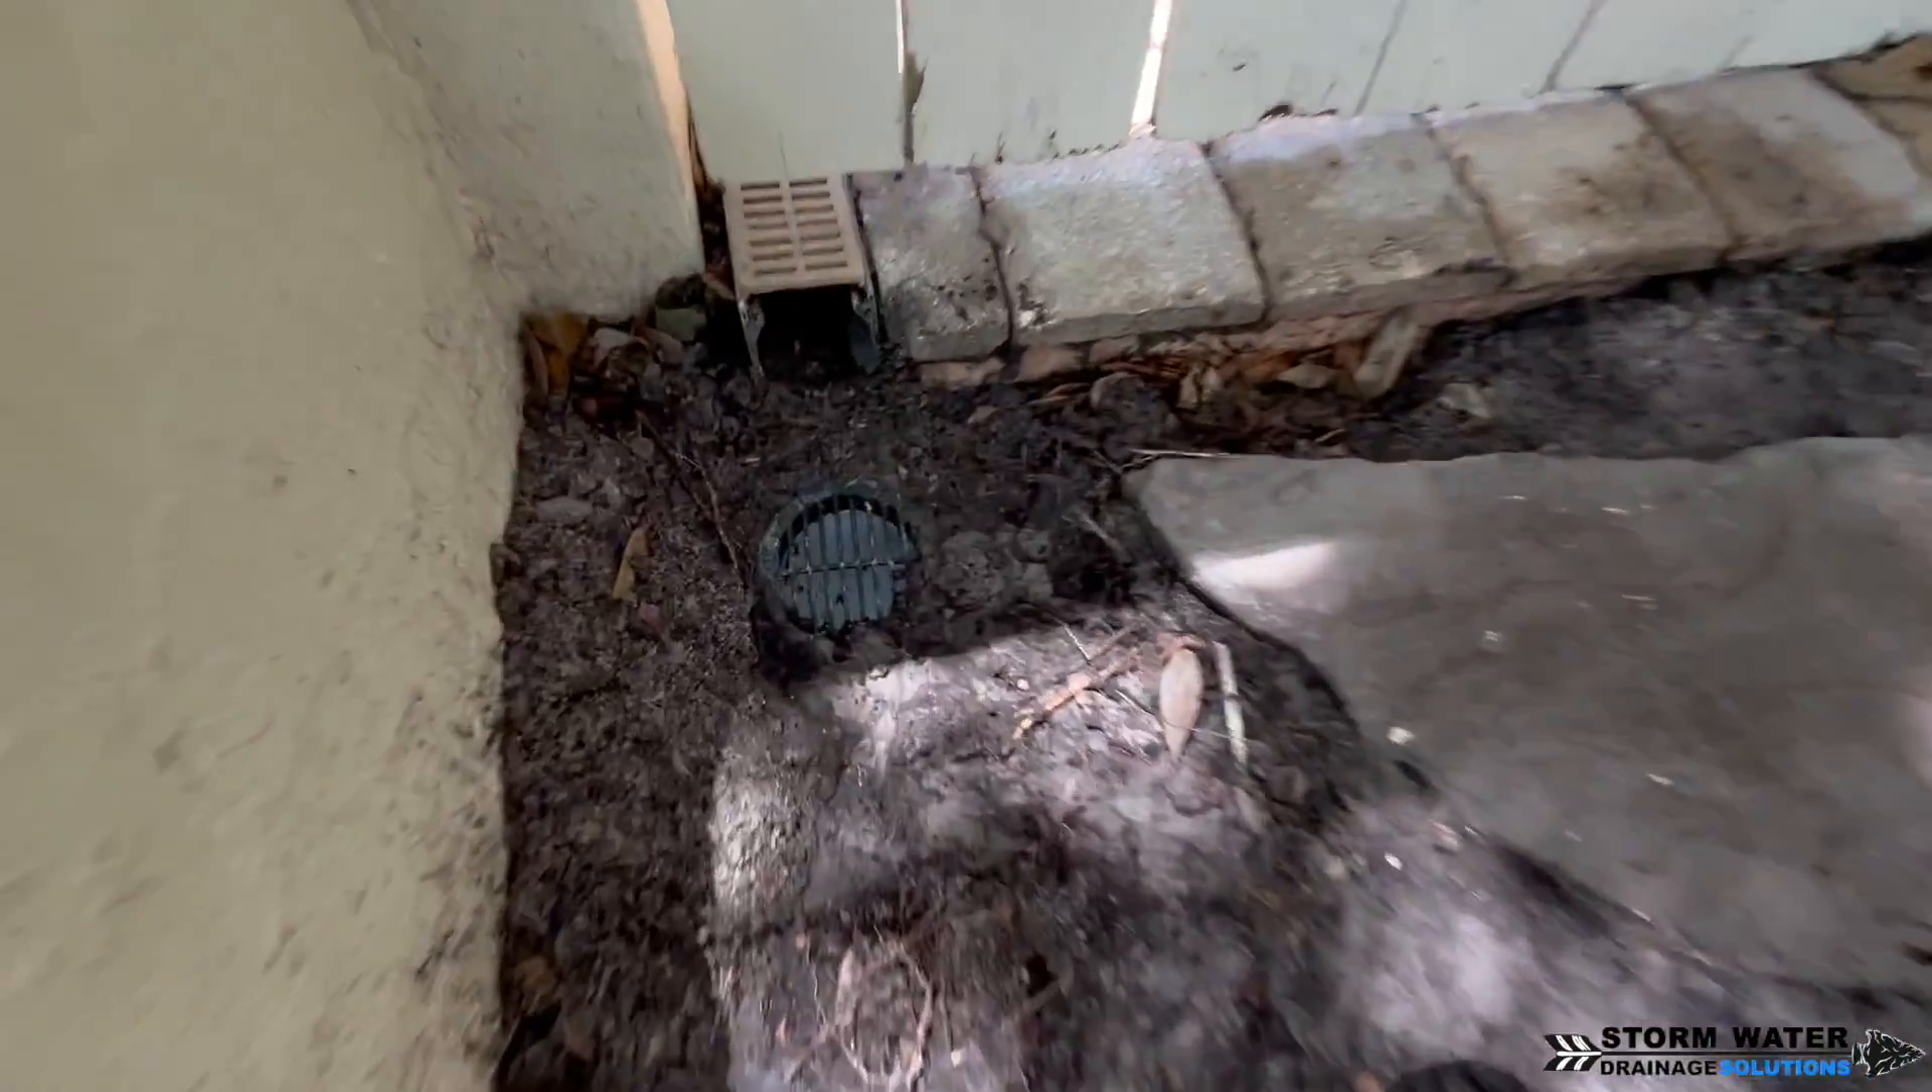And we also went ahead and we put a four inch drain grate right below this channel drain.